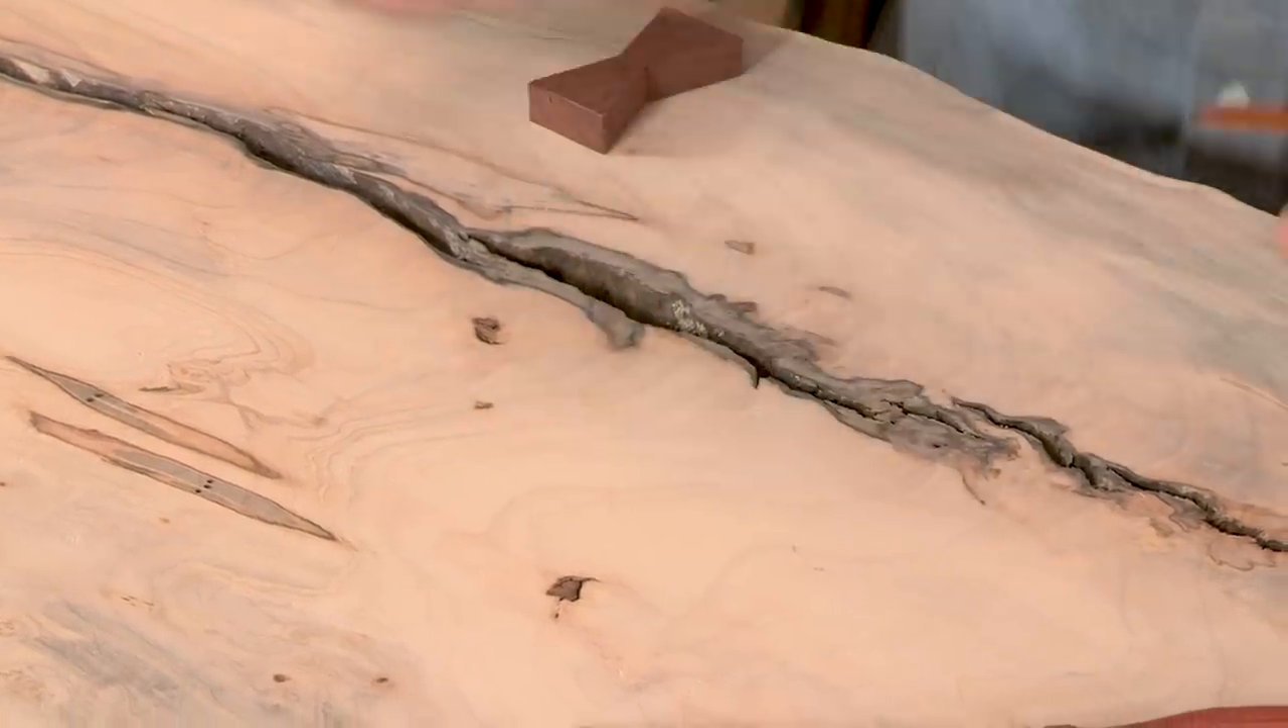So I've got my first bow tie on the top here.